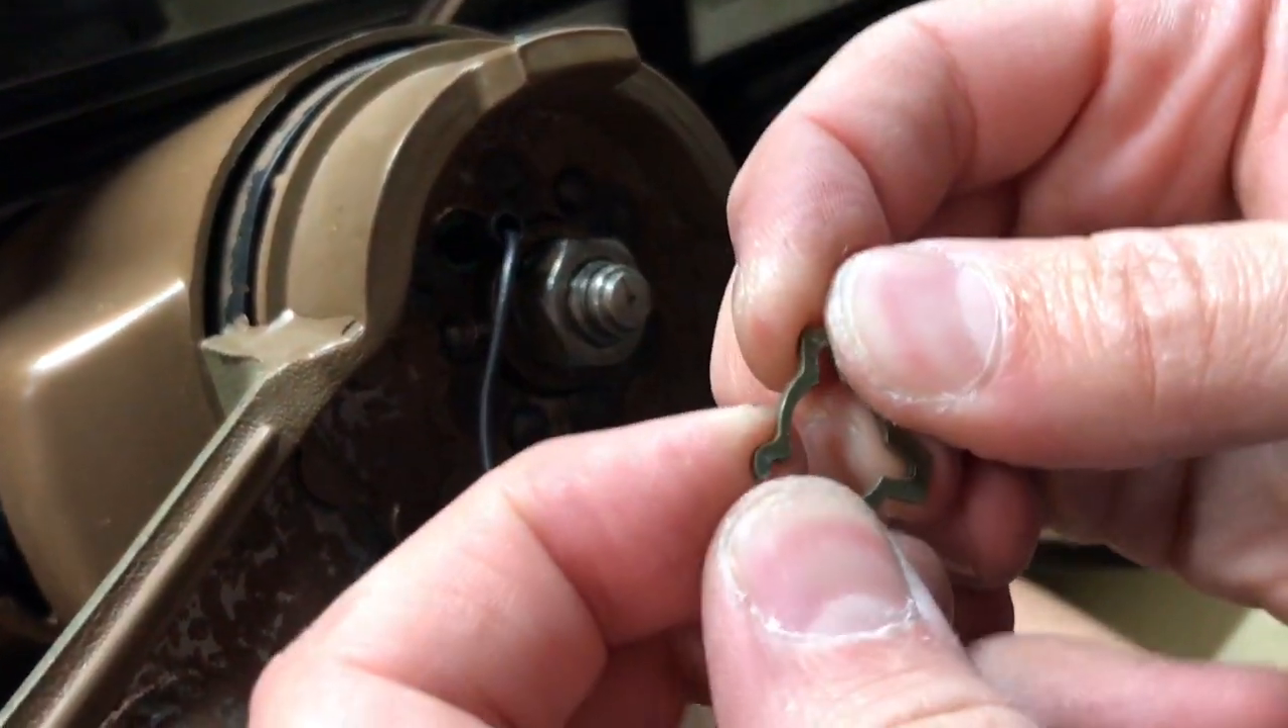There's the clip removed from the wheel.